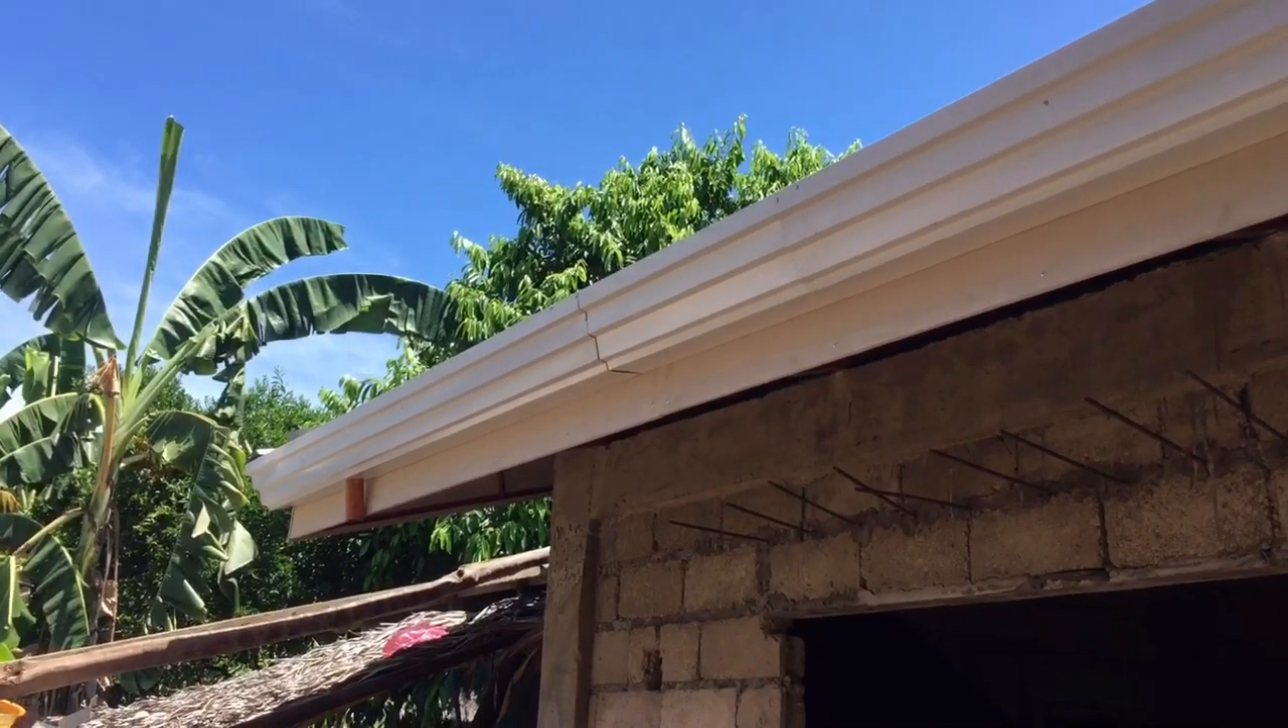Ito na yung banawi type na gutter na din mga tol na install na nila.